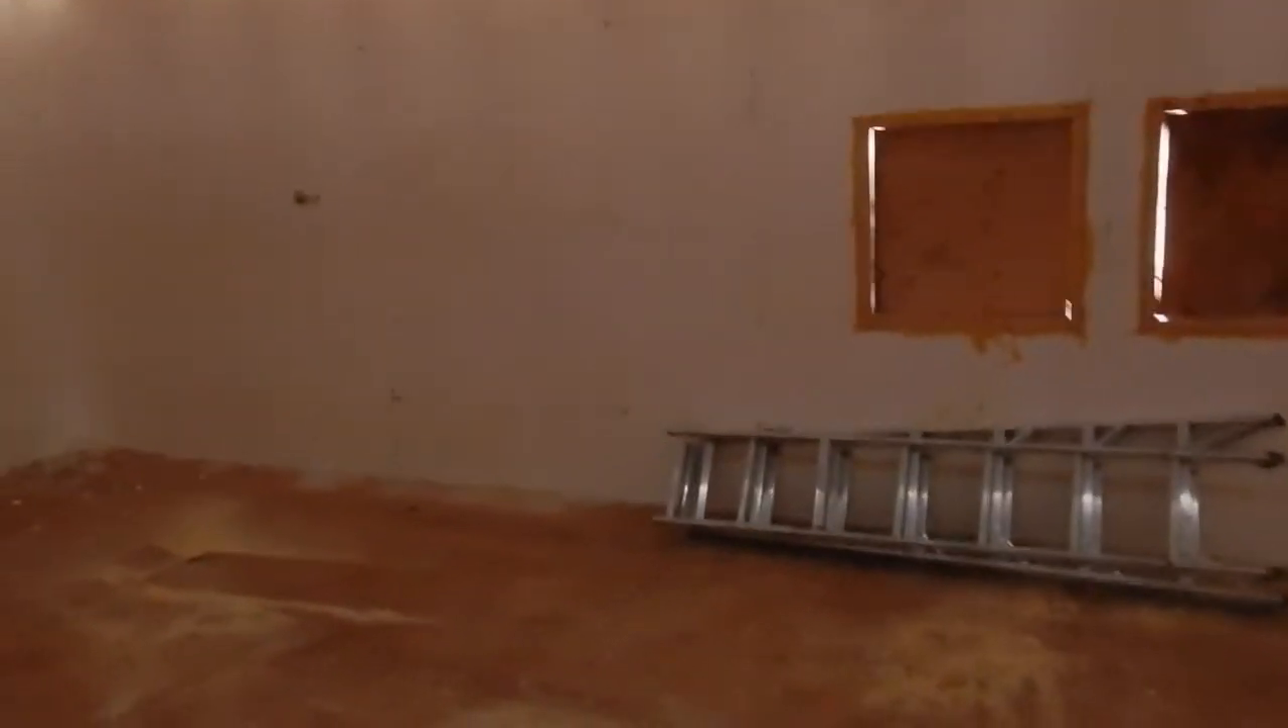There's still spaces where you can see the daylight coming through.